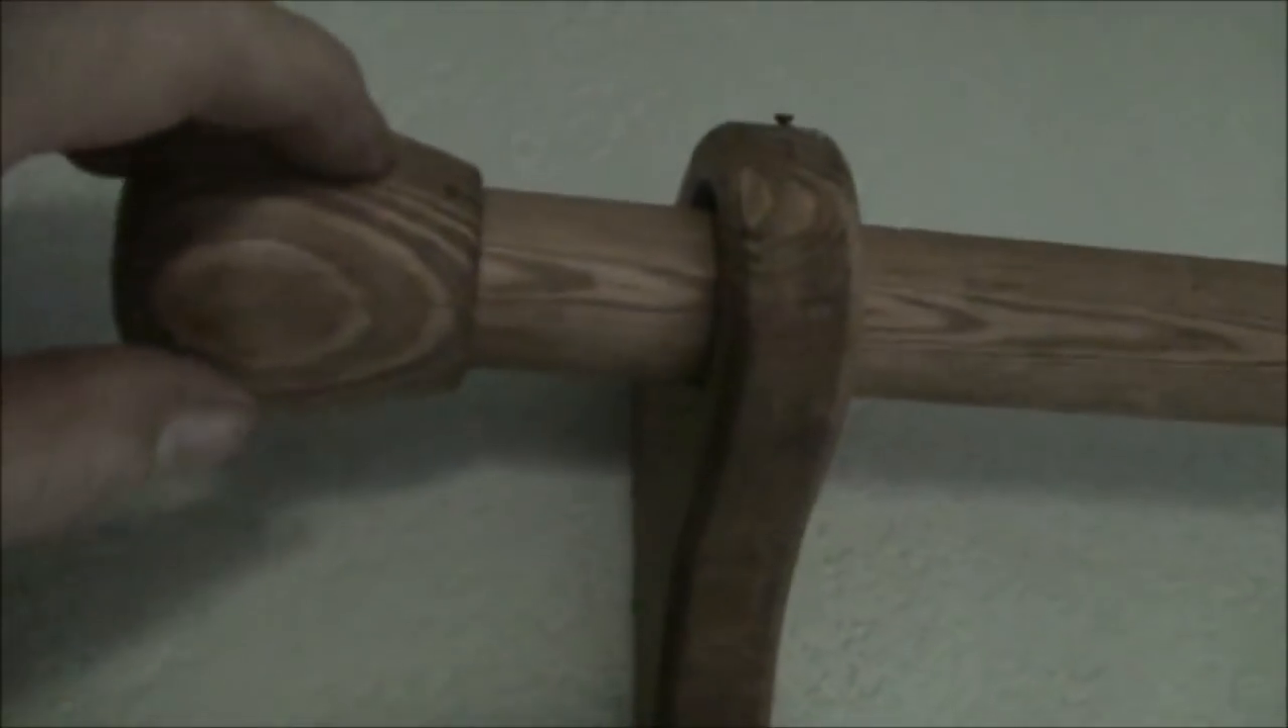Okay I have everything in place I have the caps on they just push on.